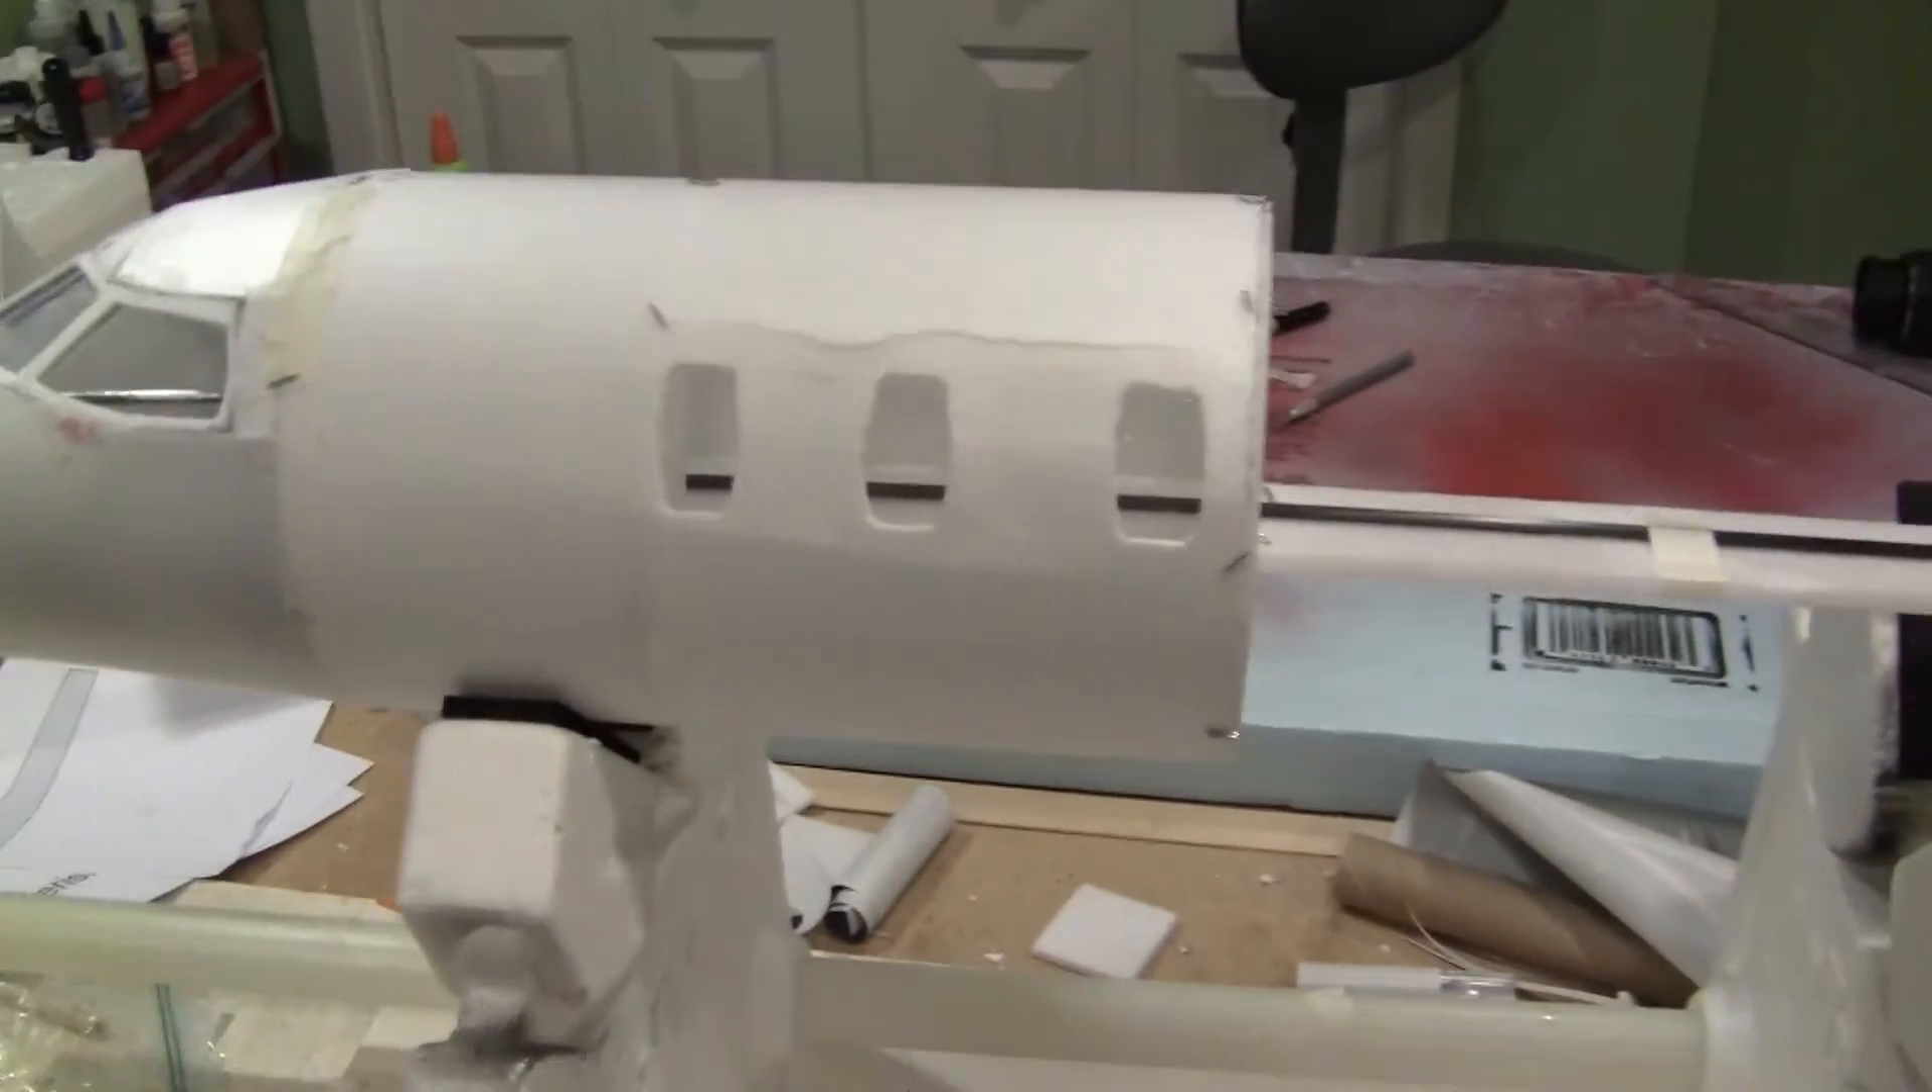Here's the nose and part of the main fuselage glued in.